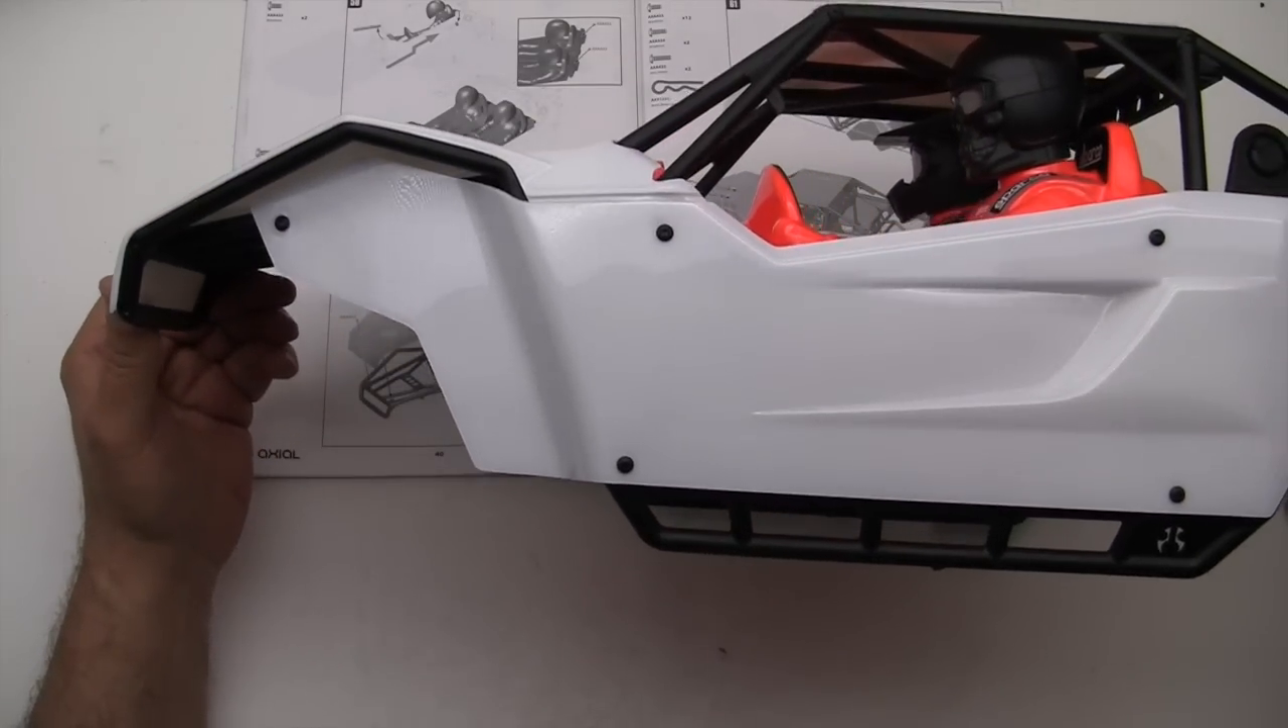Okay well we've got the body panels all mounted up.